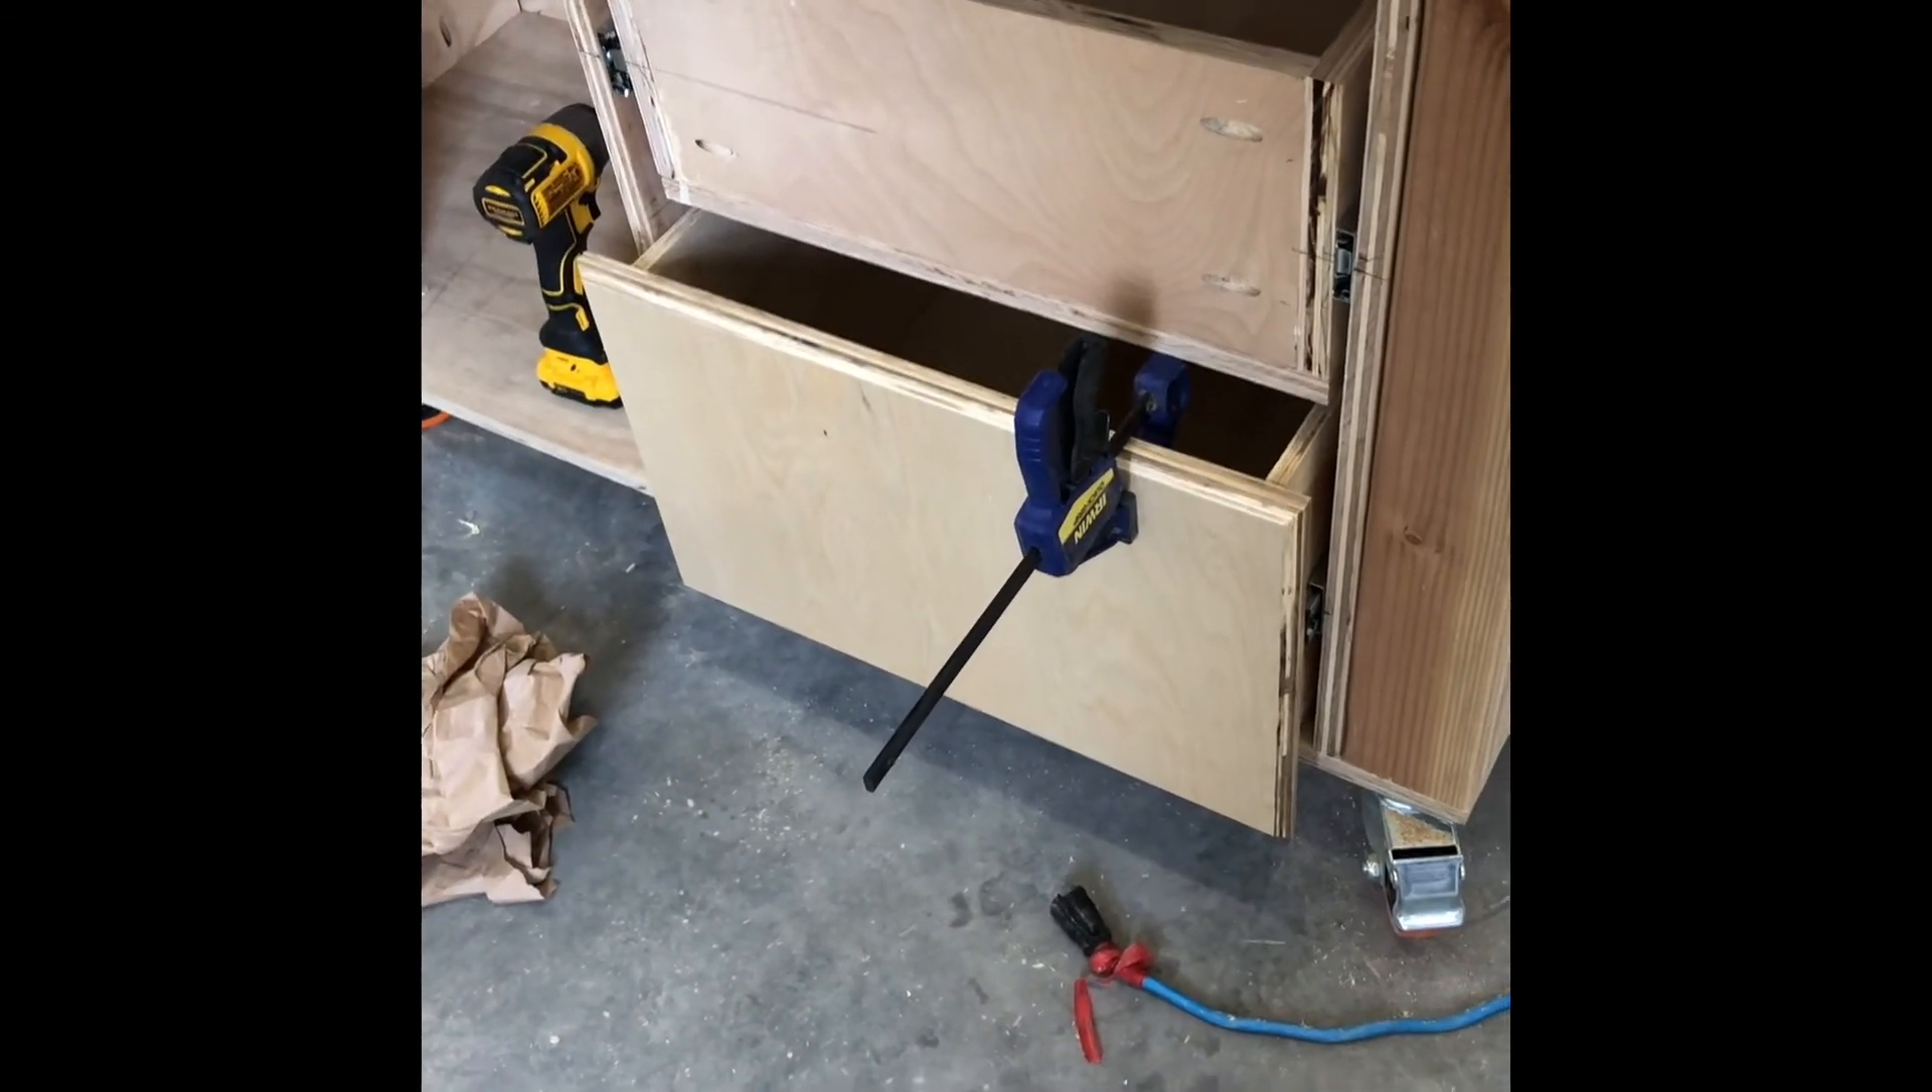So, the beast of a drawer is installed.